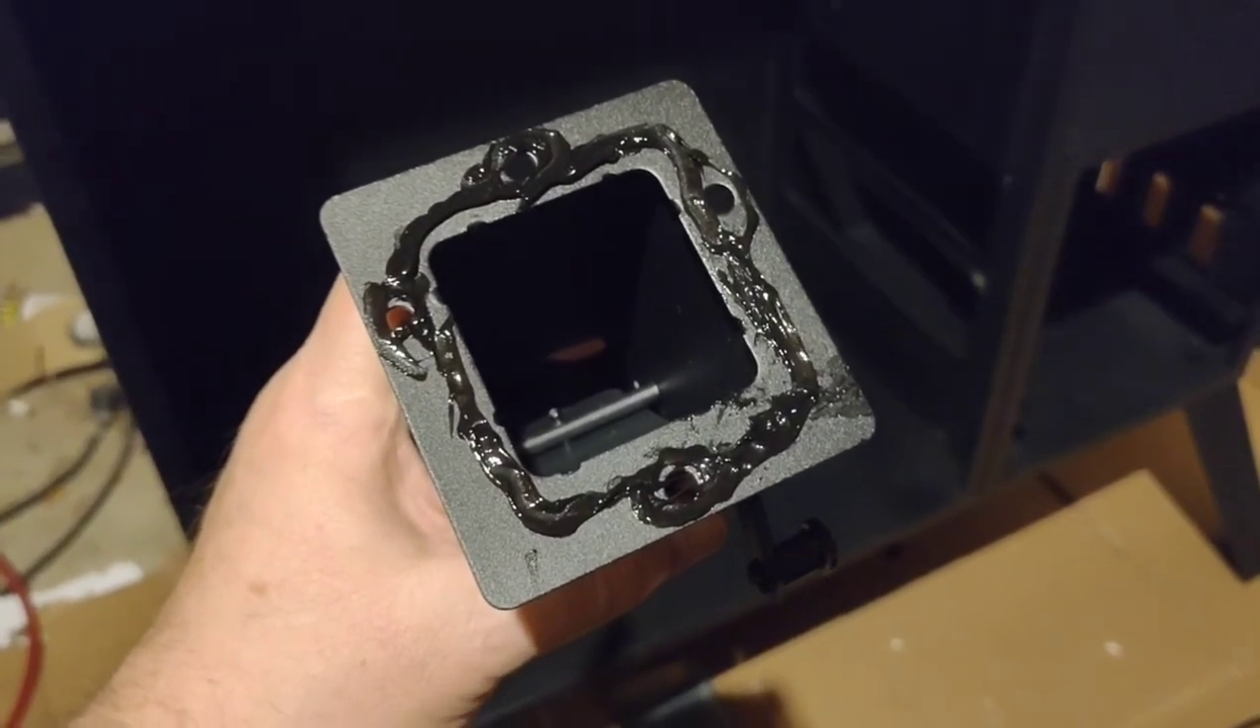Alright, got RTV all the way around the chimney. And around the screw holes.